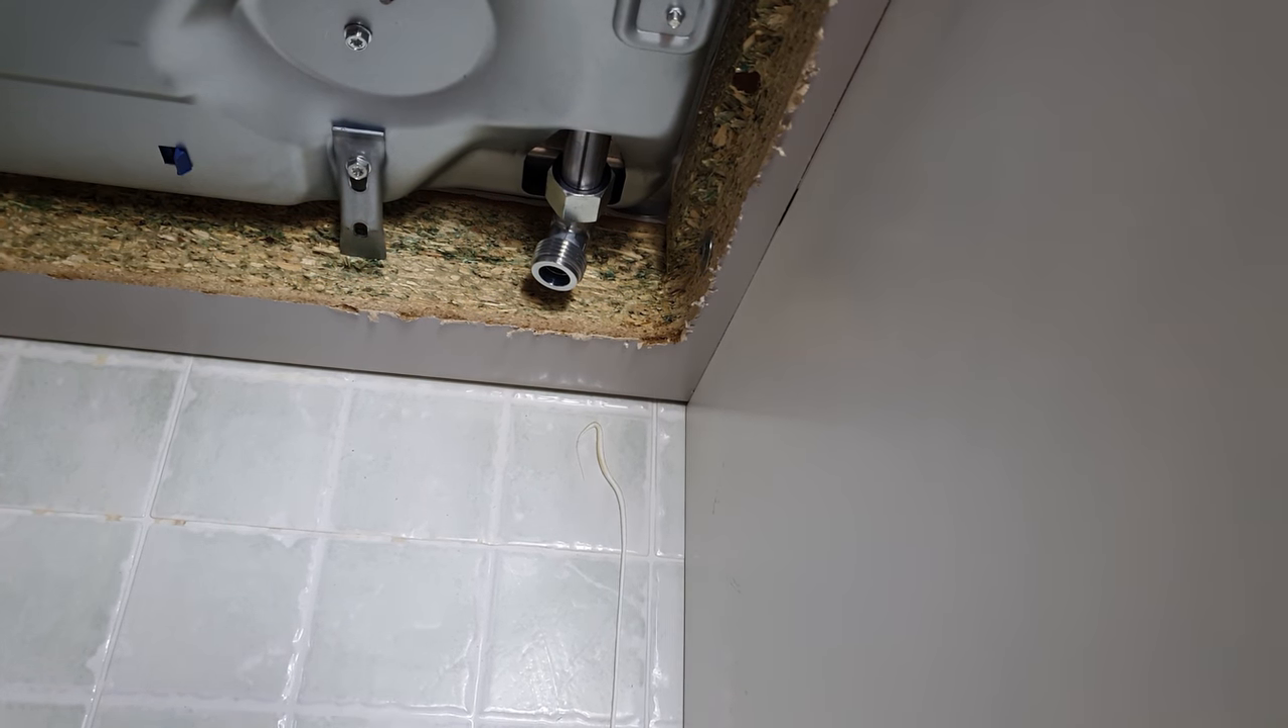Adesso resta soltanto da mettere, da collegare il tubo del gas.